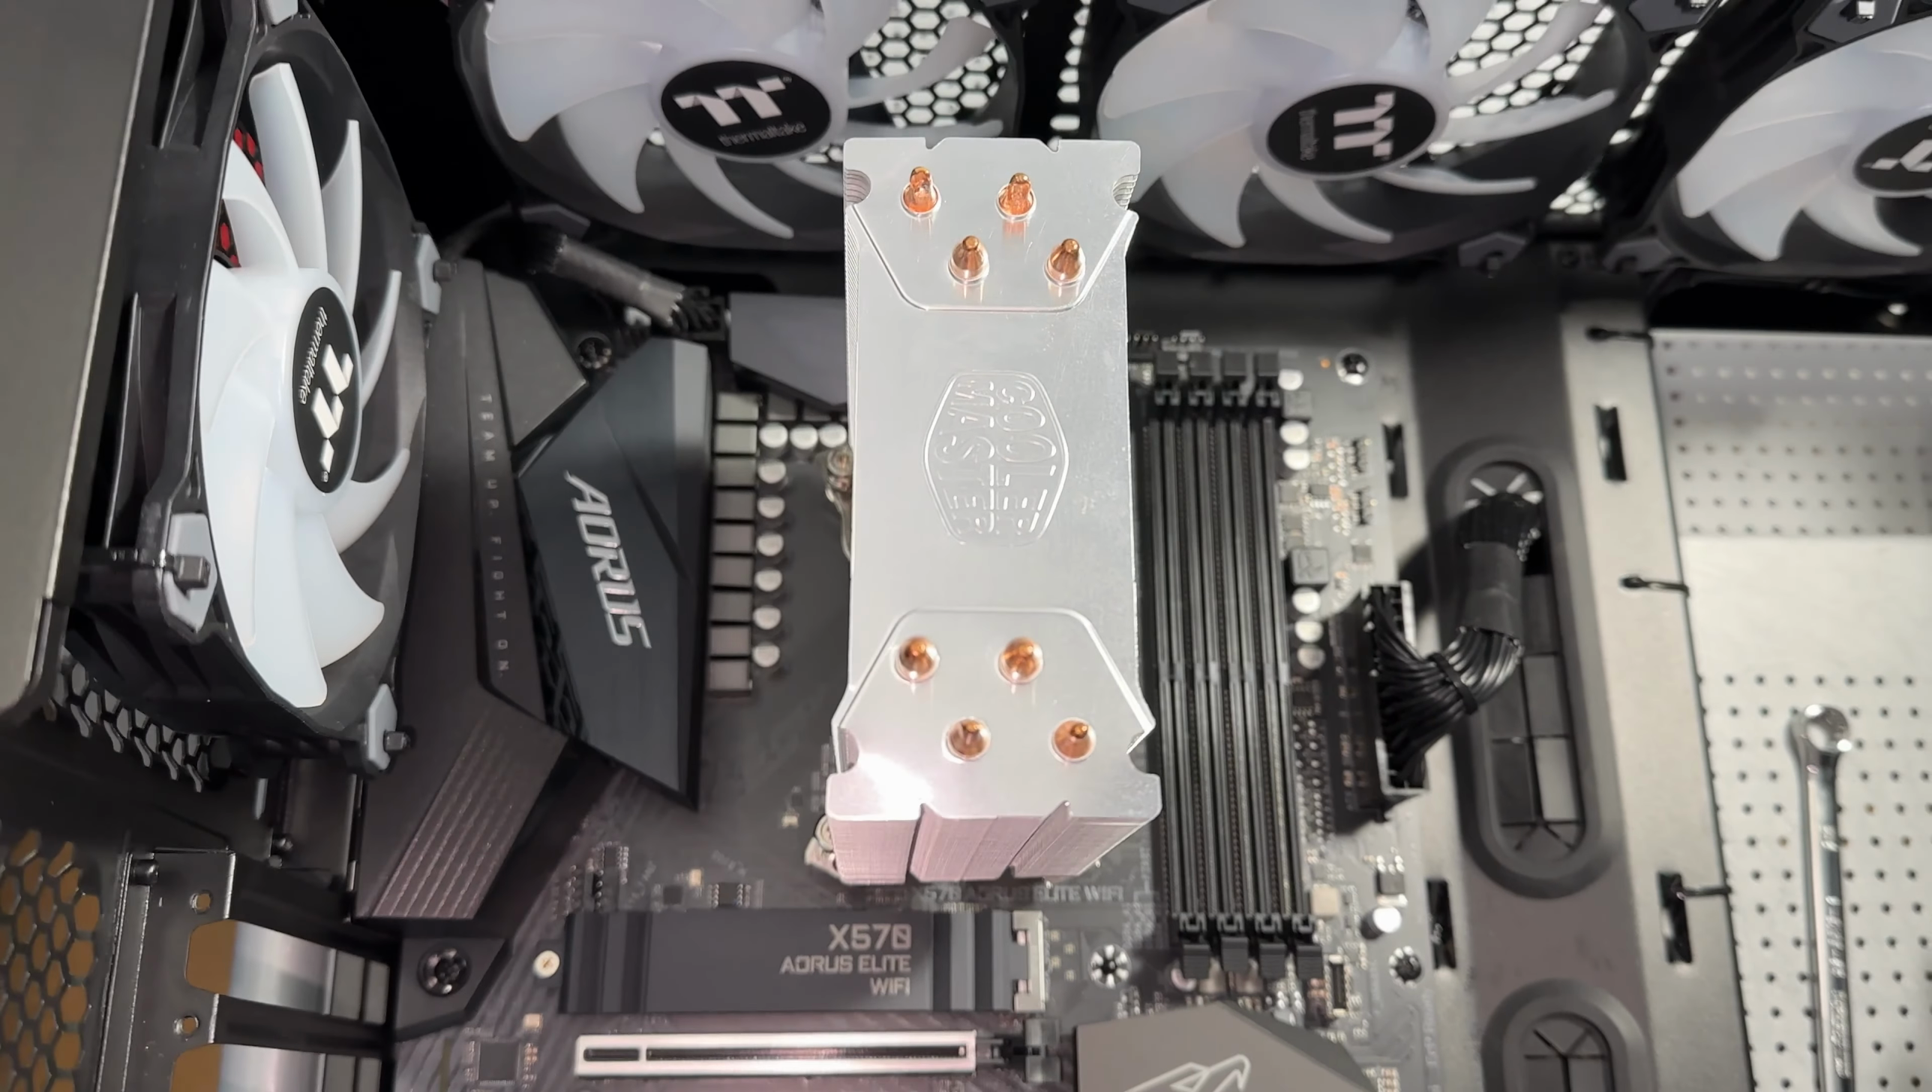Heat sink is in and mounted correctly.